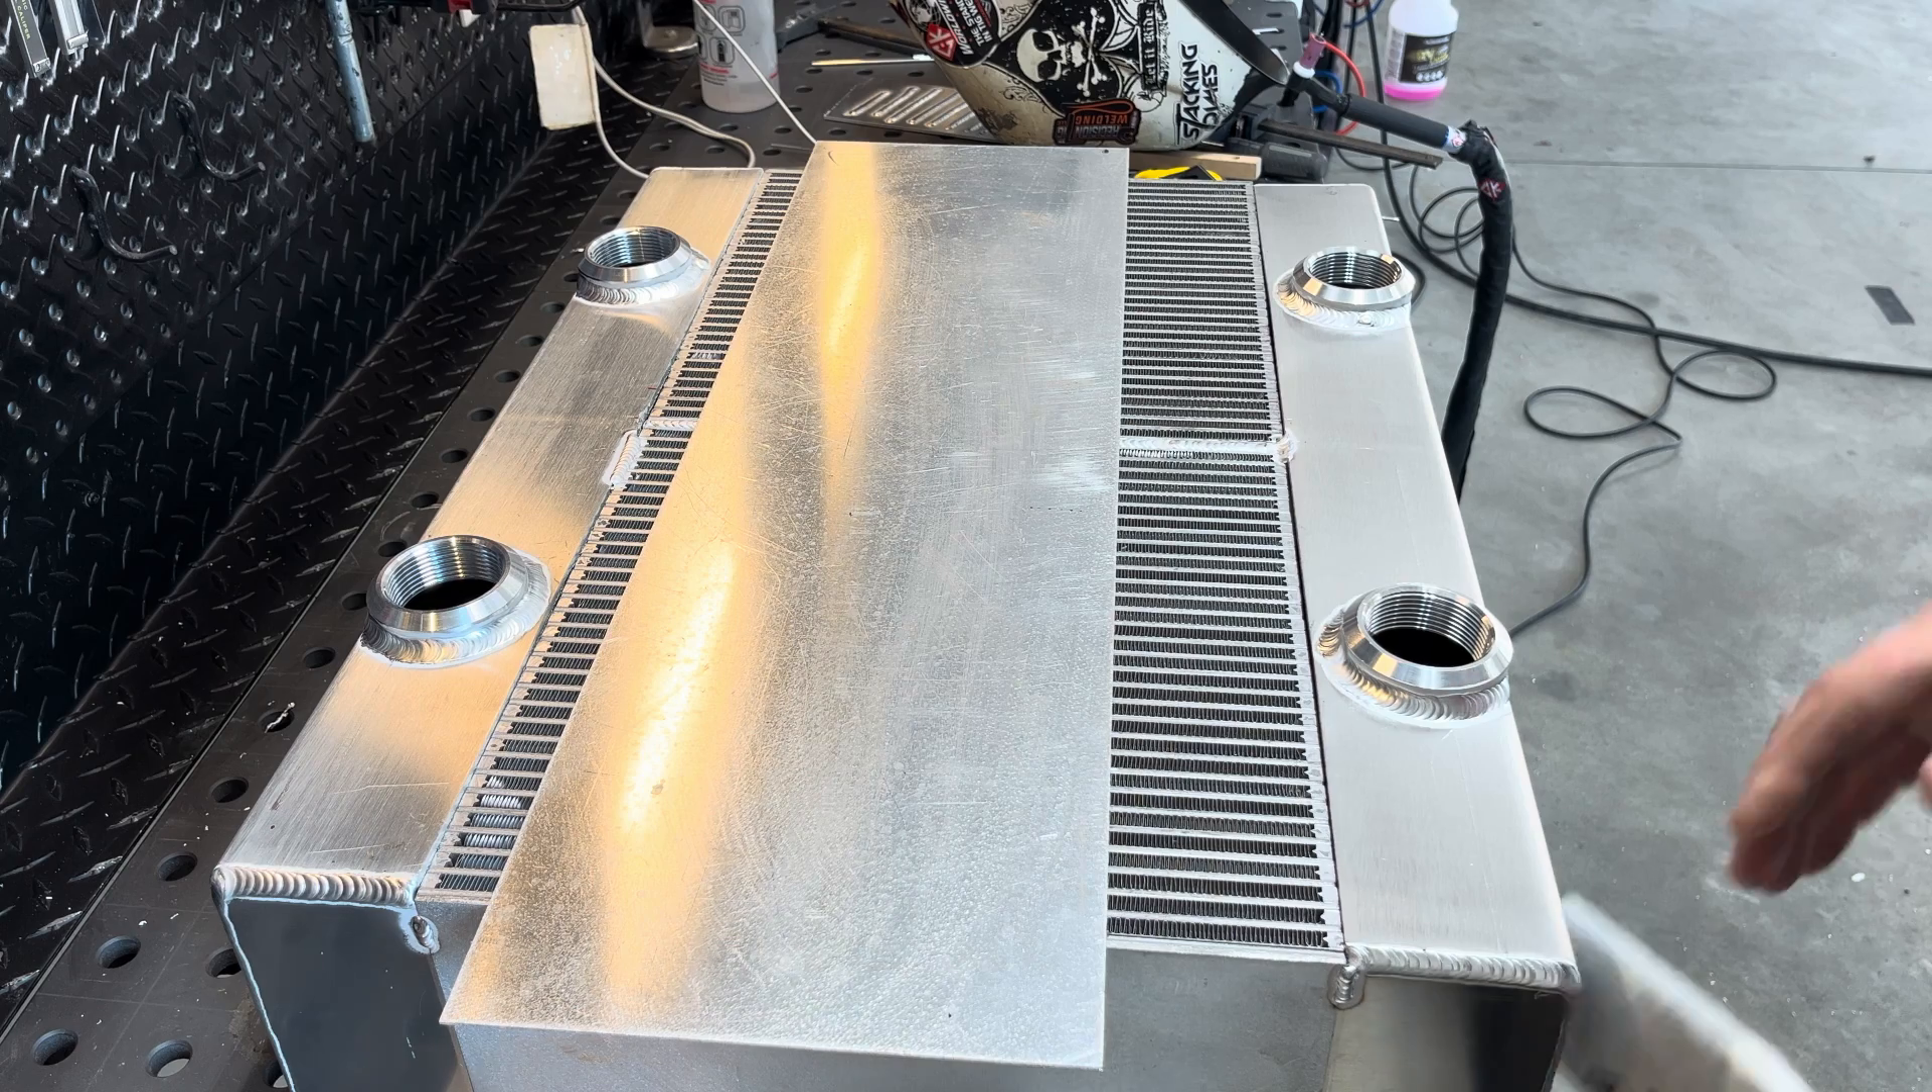But got the tanks tacked onto the cores, got them nice and straight and square.